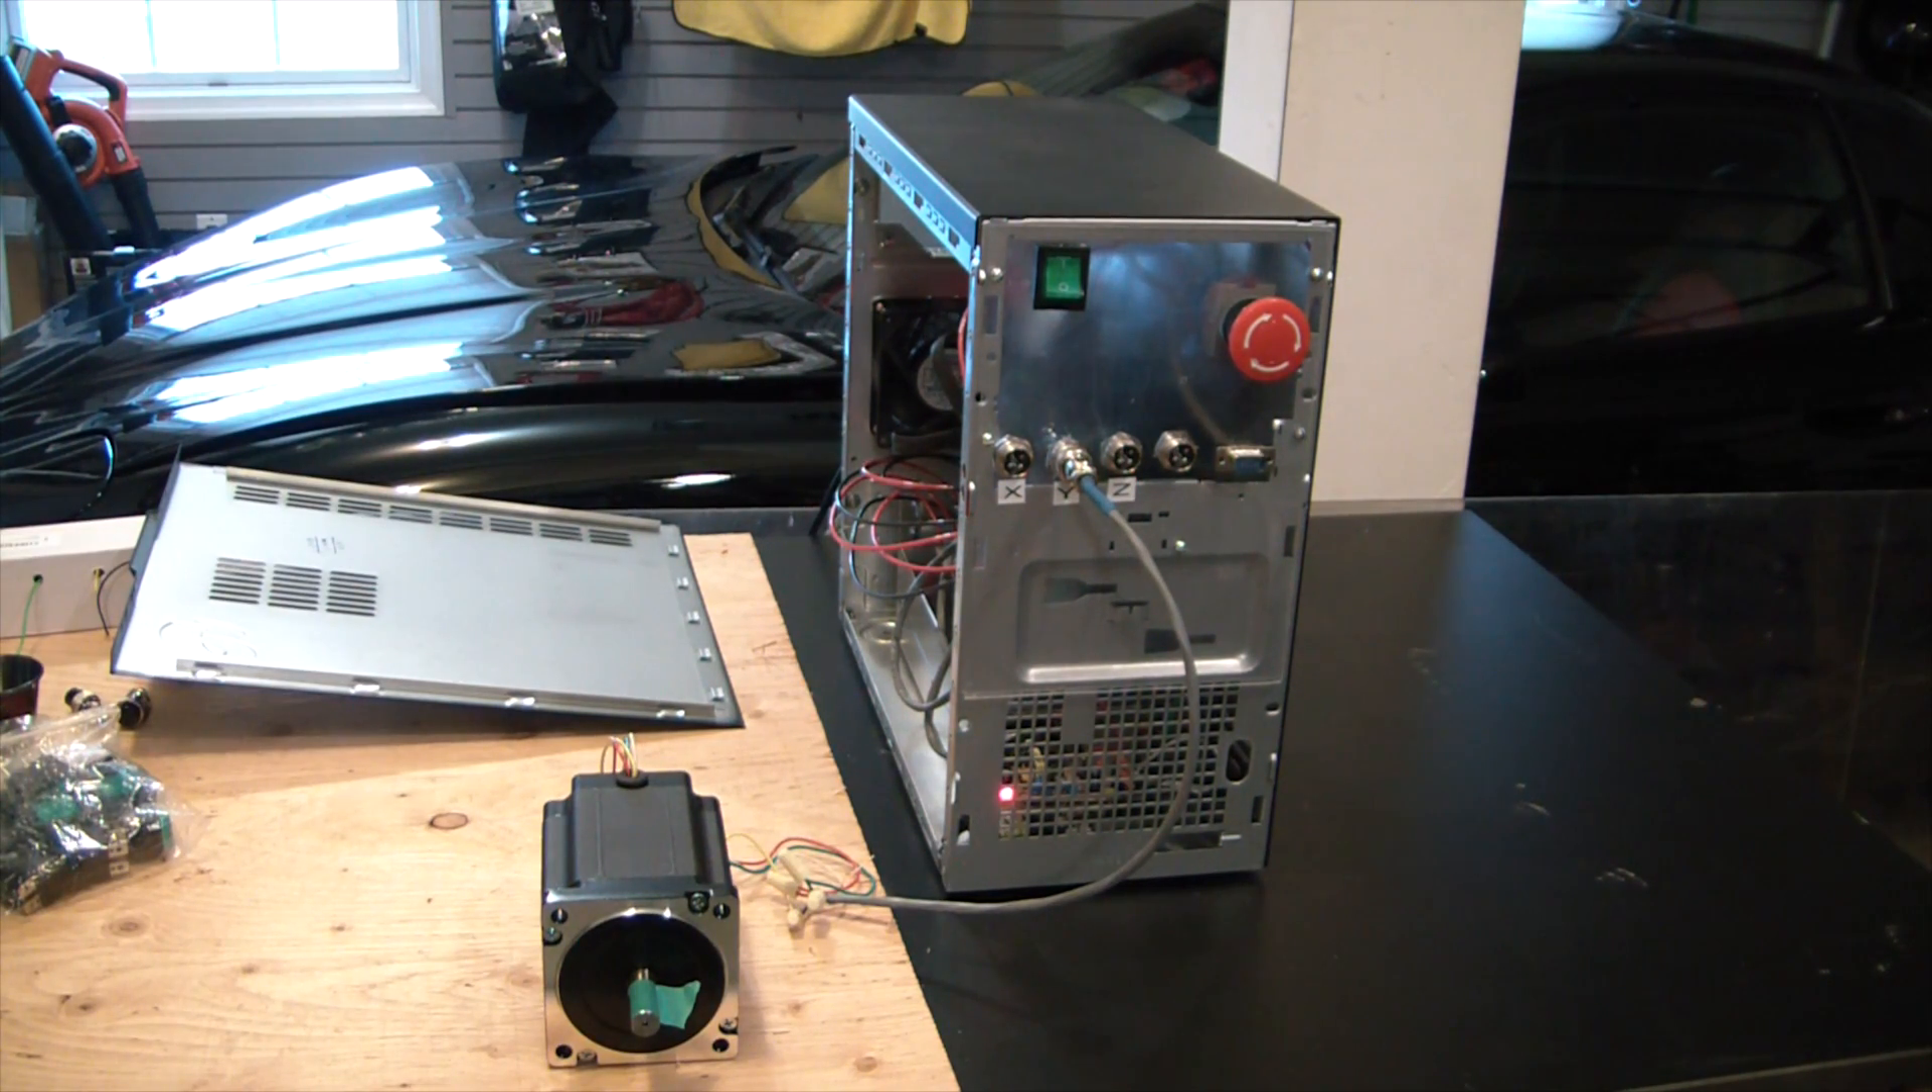And, we just have a, uh, quickly wired up motor here, uh, plugged into the Y axis.